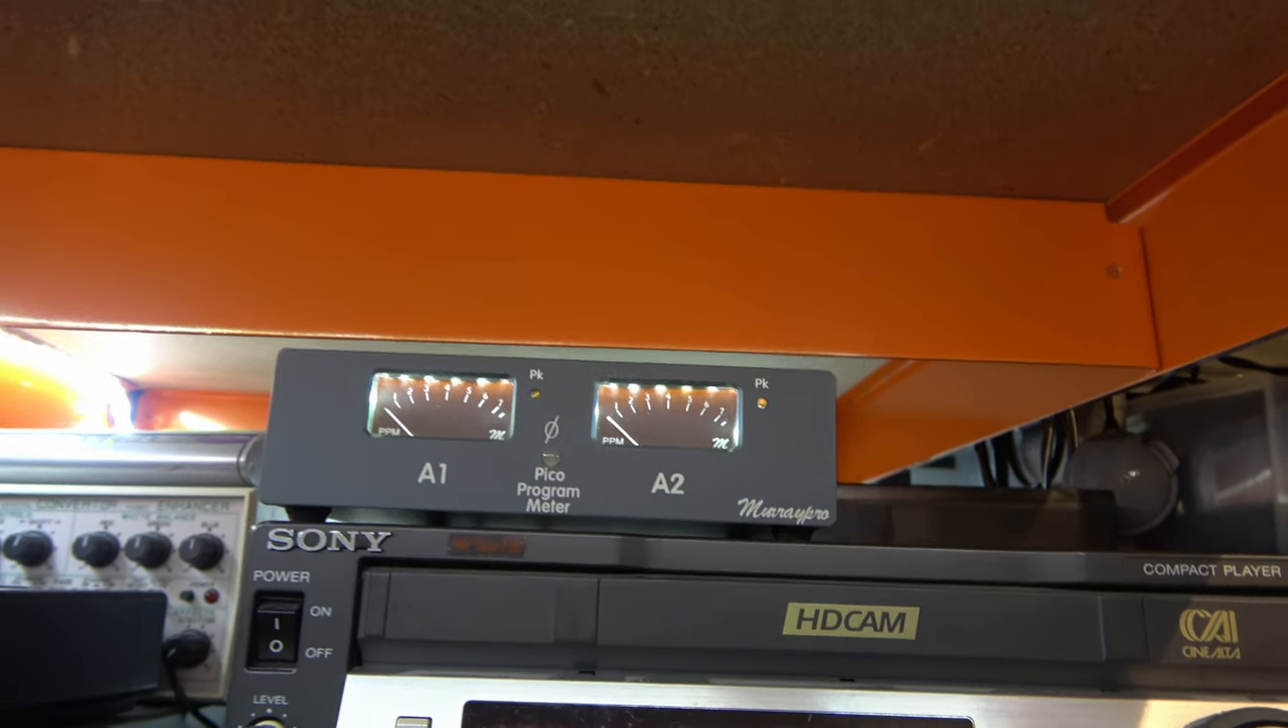Okay, so I have the ppm meter now installed here.